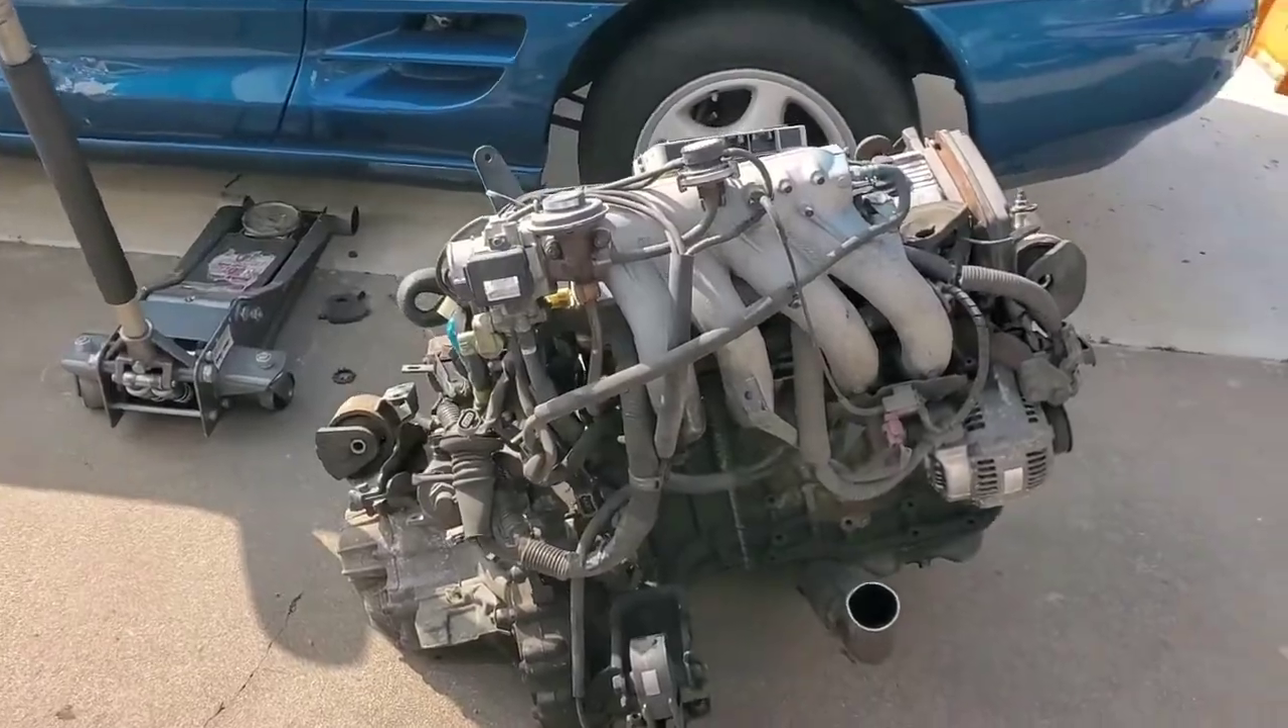All right, boys, as you can see, we officially got the motor and the transmission removed from the MR2.